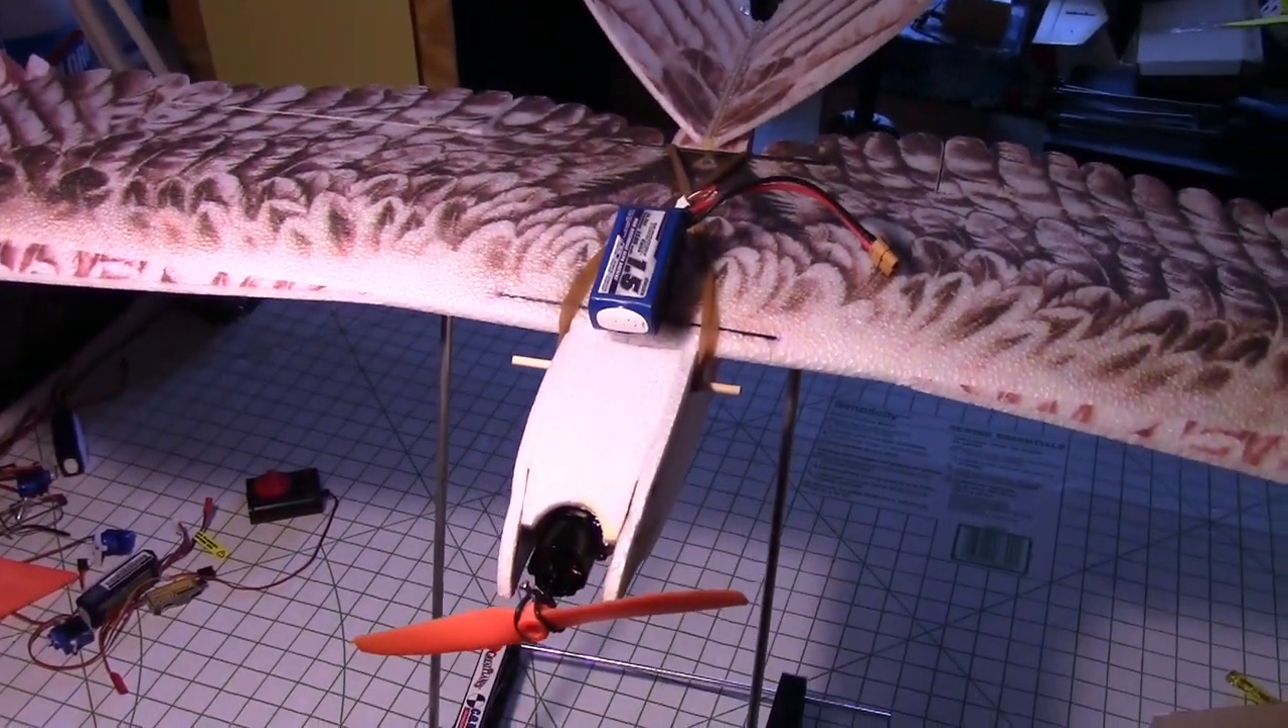So with the Eagle balanced somewhere around 40 to 50 millimeters, I've got the battery placed right behind the stick. The front stick where the rubber bands go.